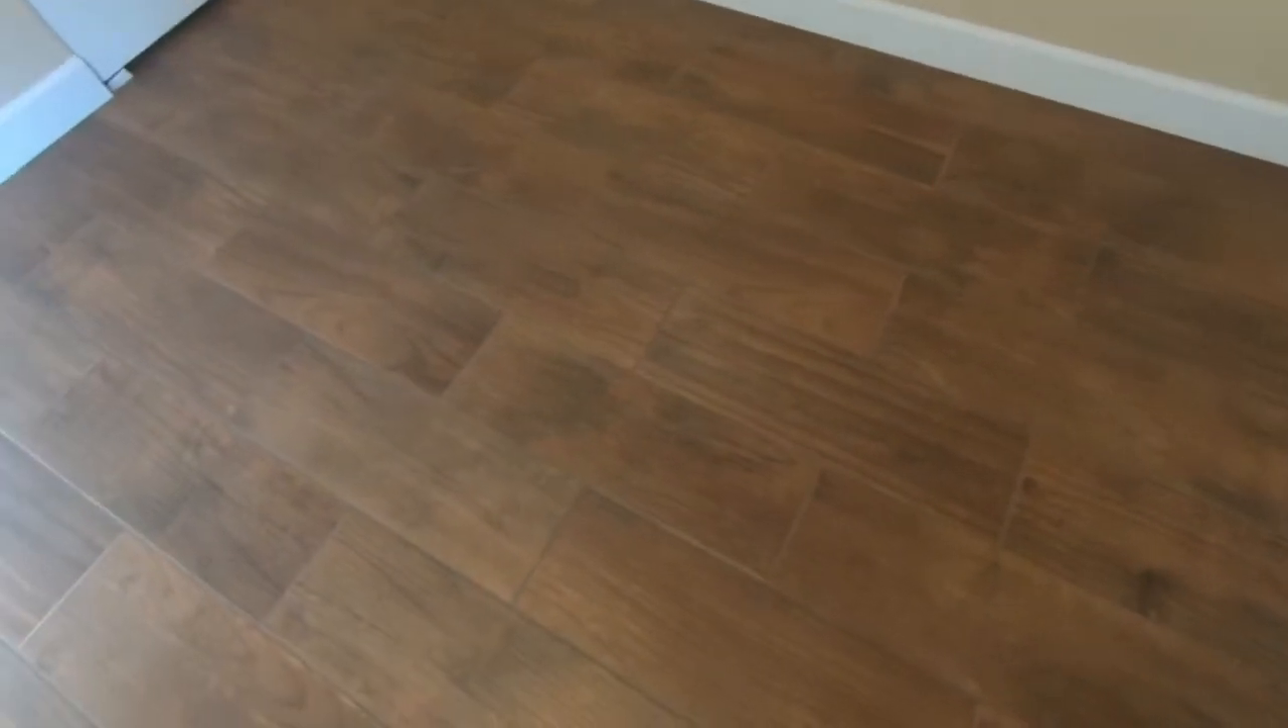All right so you can see here that this is the finished floor everything all the baseboards are in and all the grout is in as well.